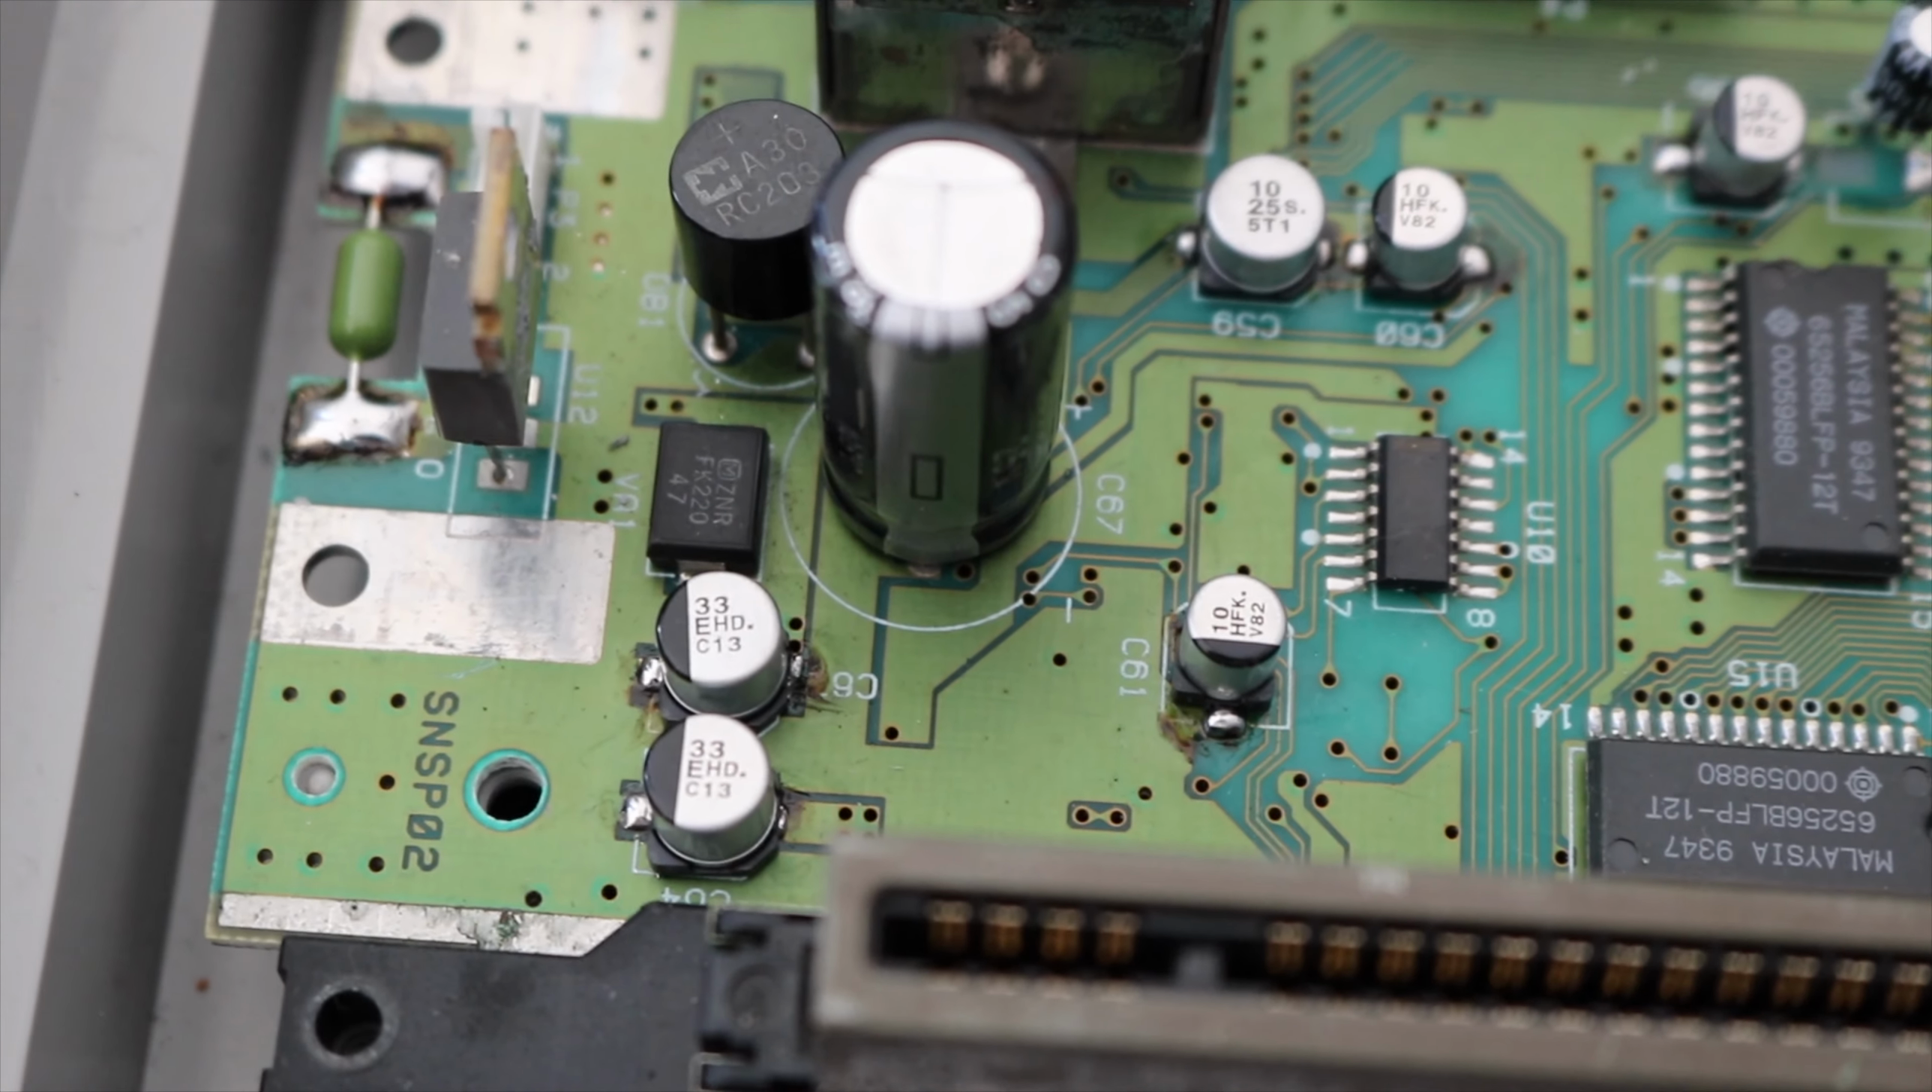So, now I'm recapping it again, or I have recapped it, and we've got, uh, those 33 microfarad capacitors in that I was waiting on for so long. And they're in pretty well.